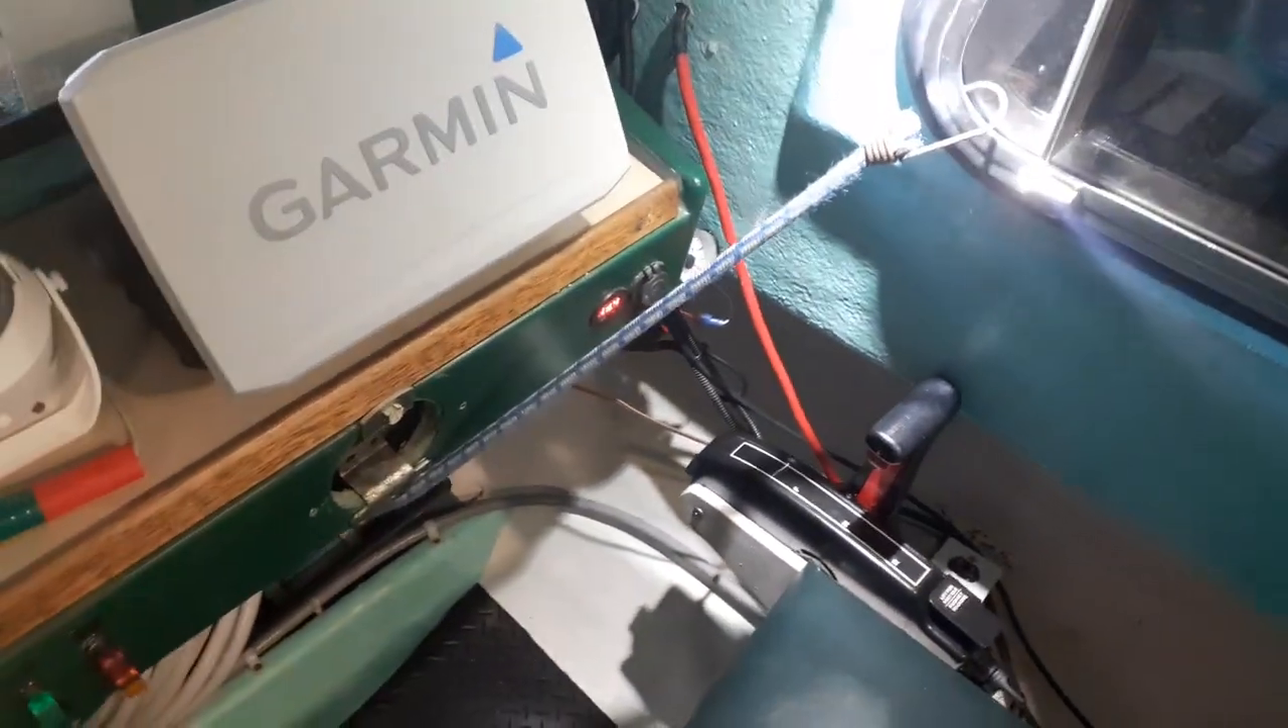Okay so the dash right now is held in position by bungee cords or a bungee cord.